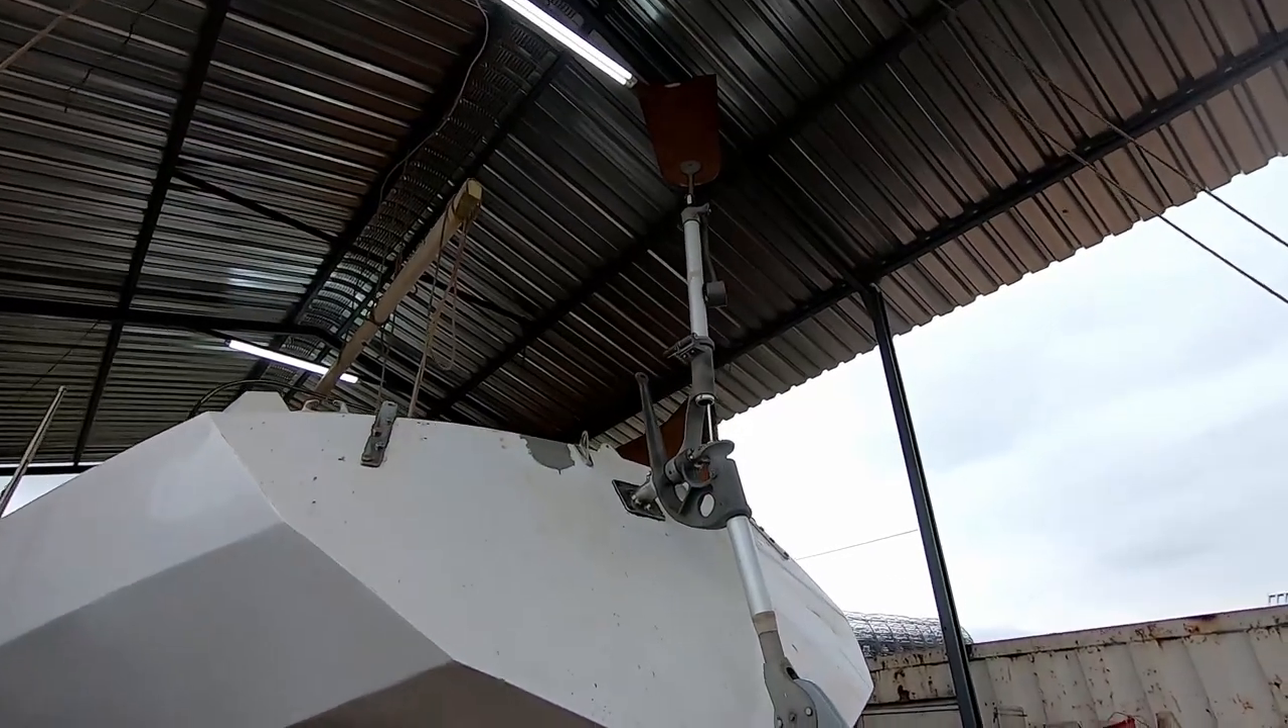And that's the full wind vane mounted.